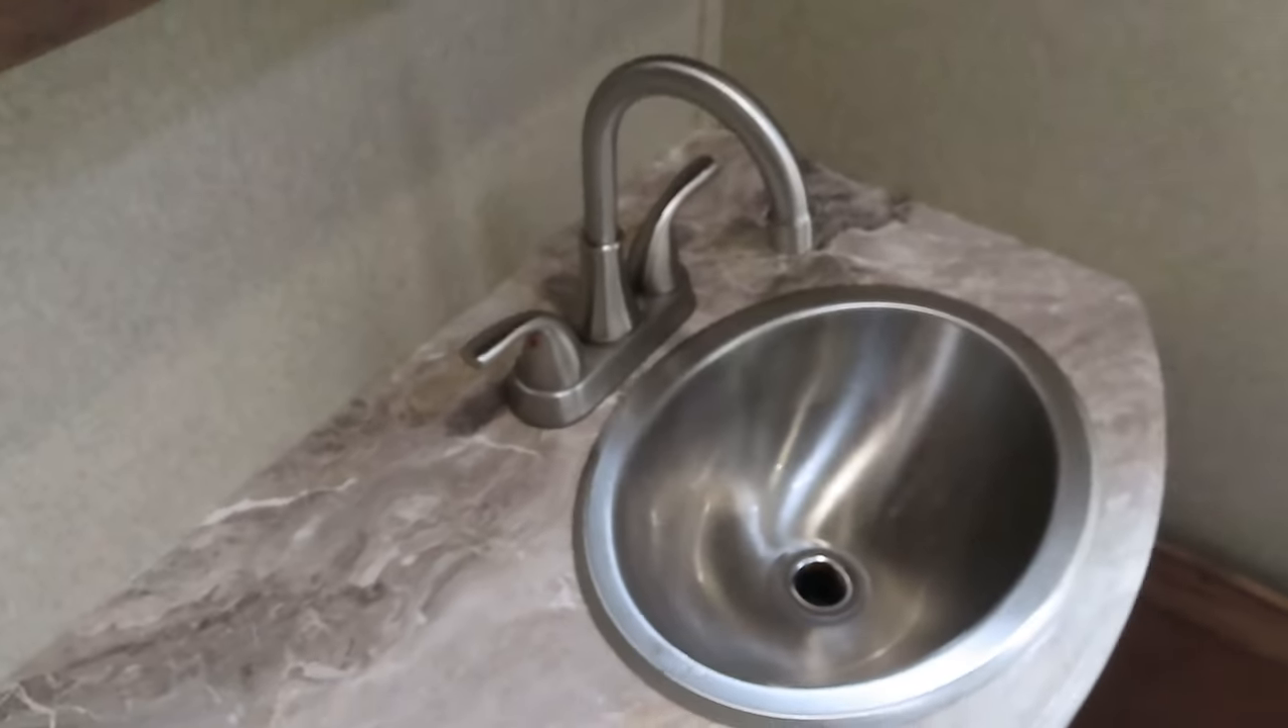So there it is a real faucet installed on a small sink but at least it's operational now.